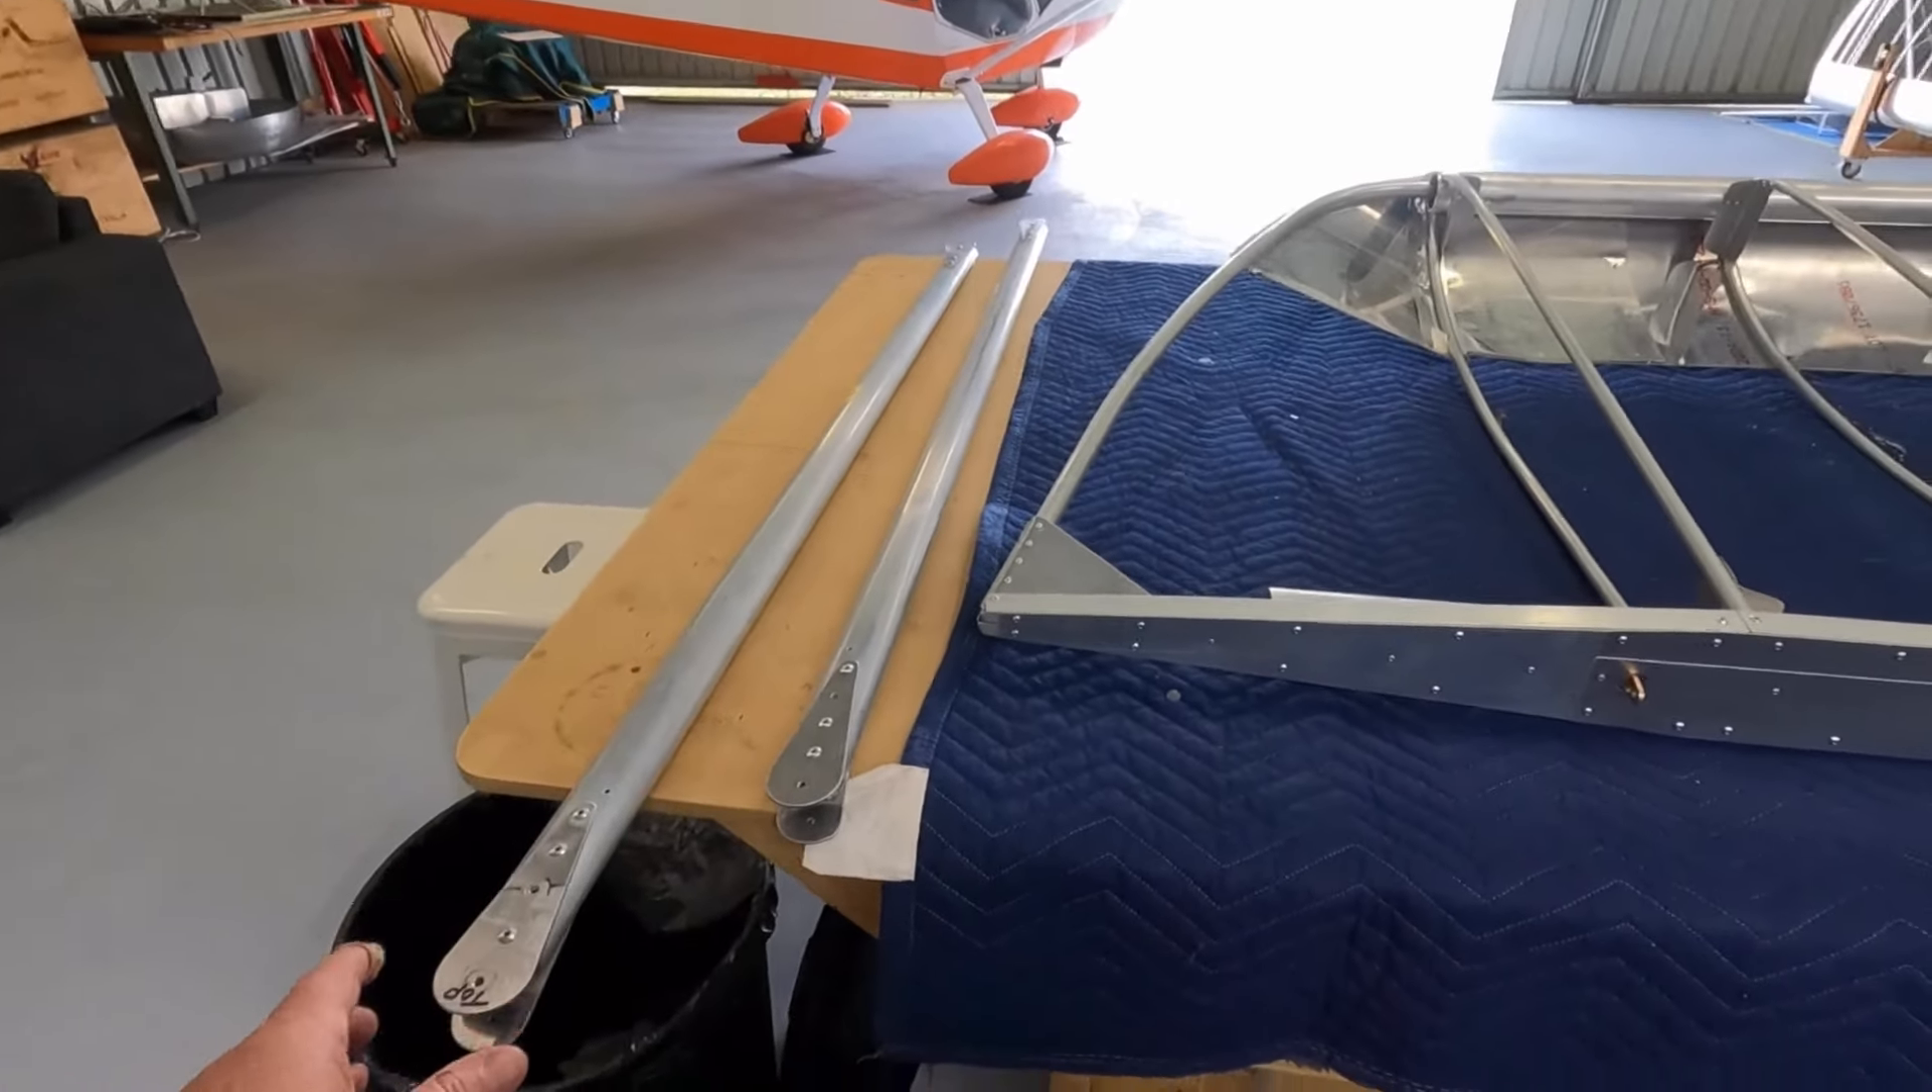So I've just taken the struts off.